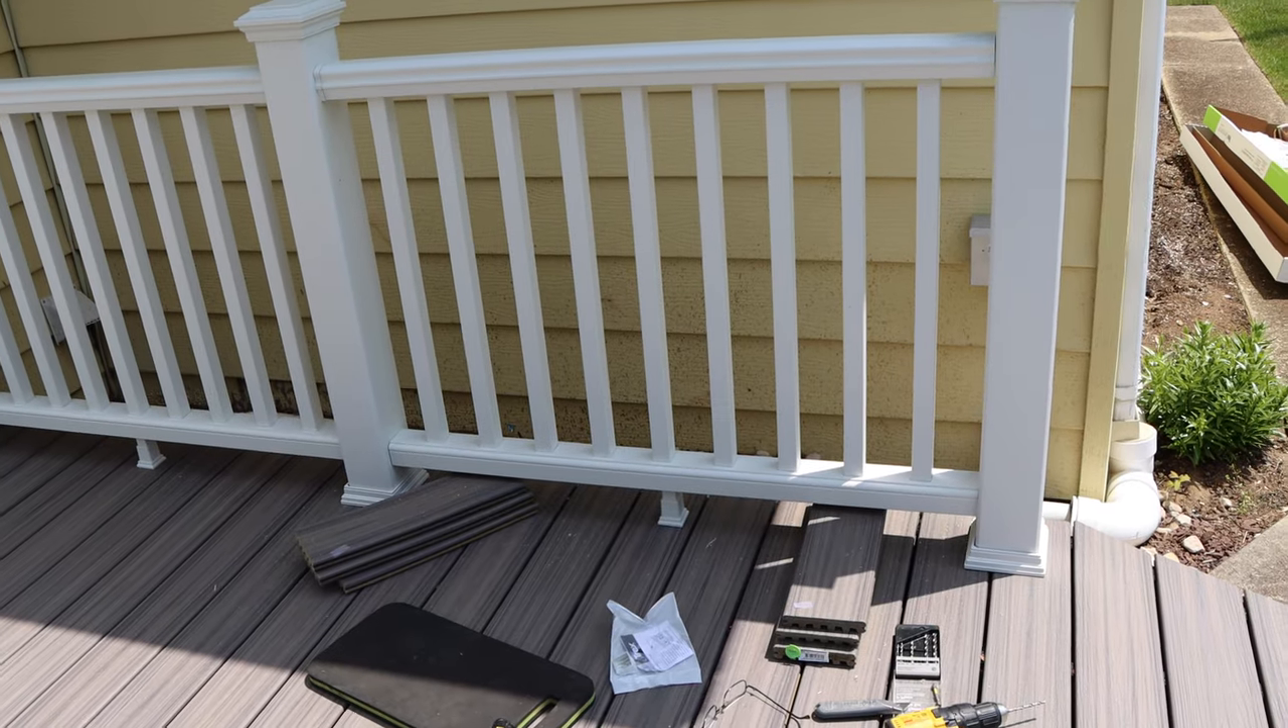This railing is now done.